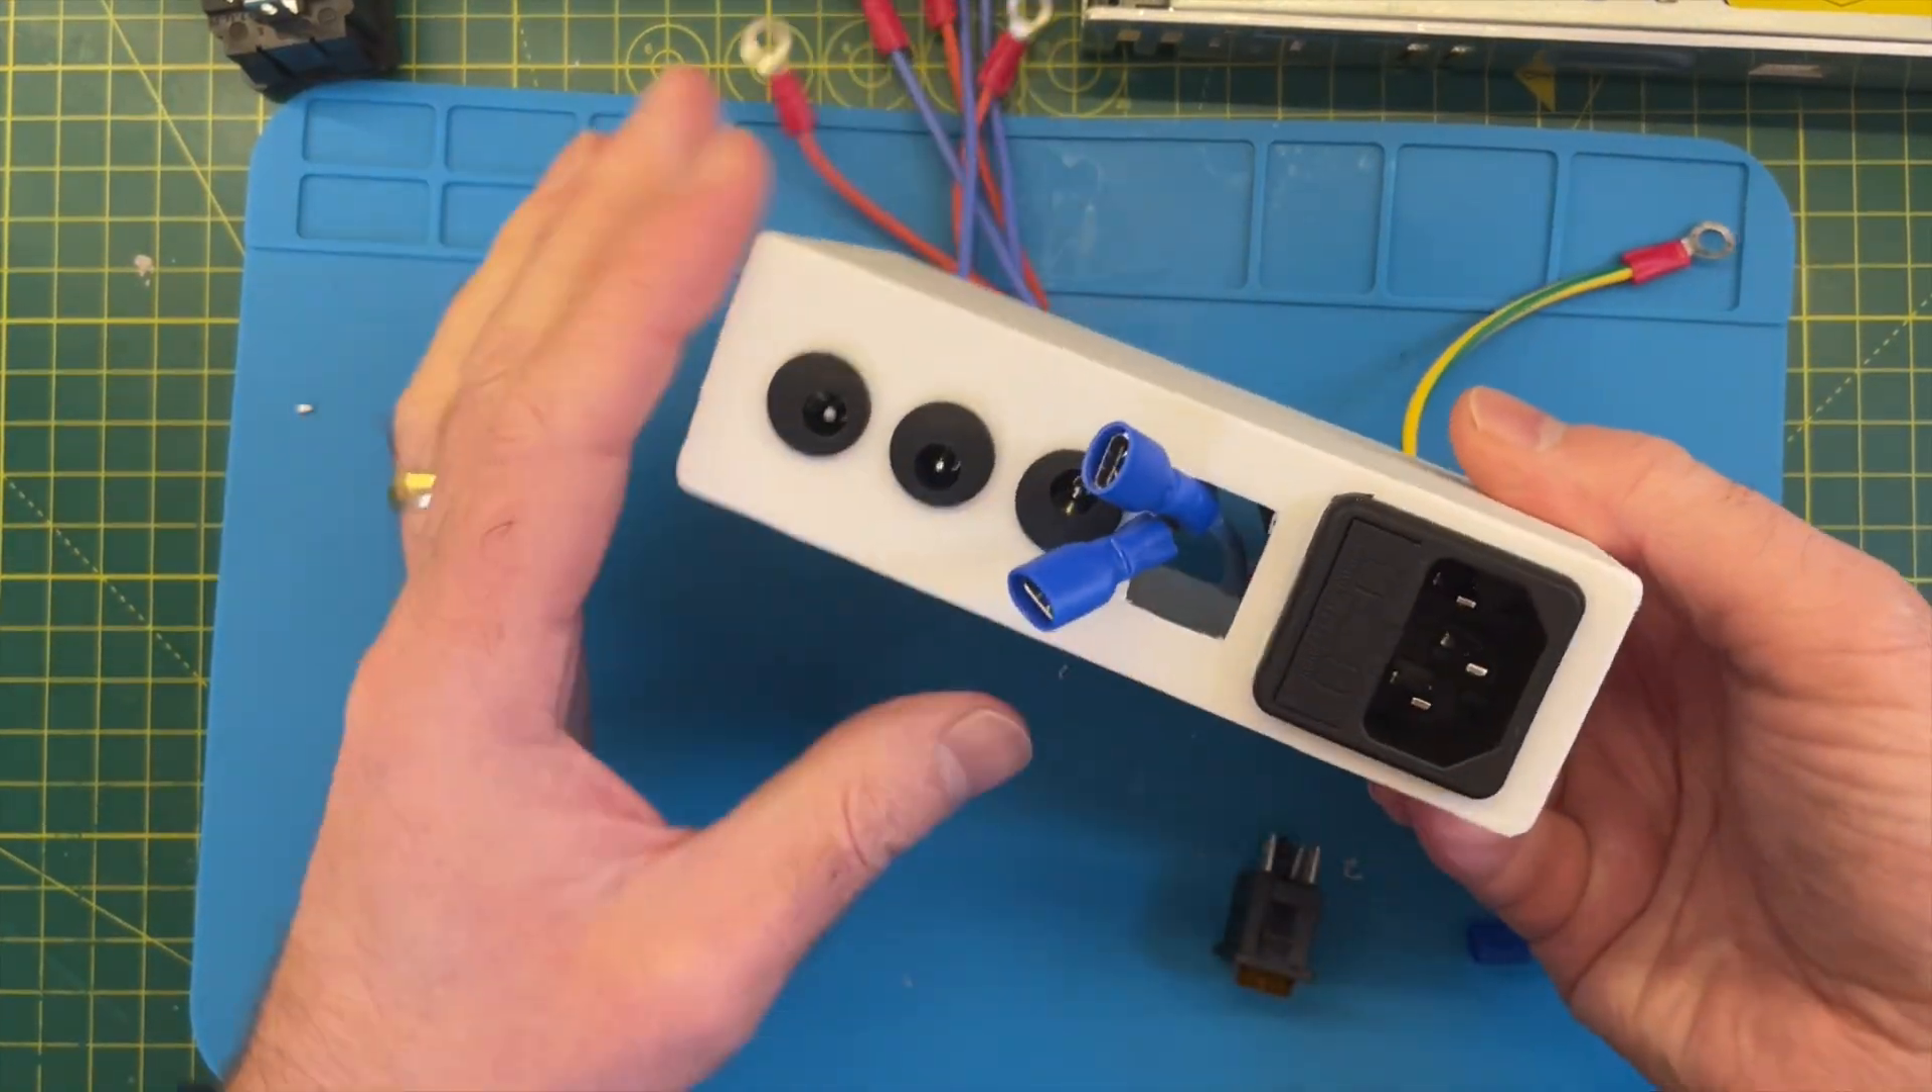Okay so that's that socket in place with the earth wire and we've got our live and neutral coming out here.